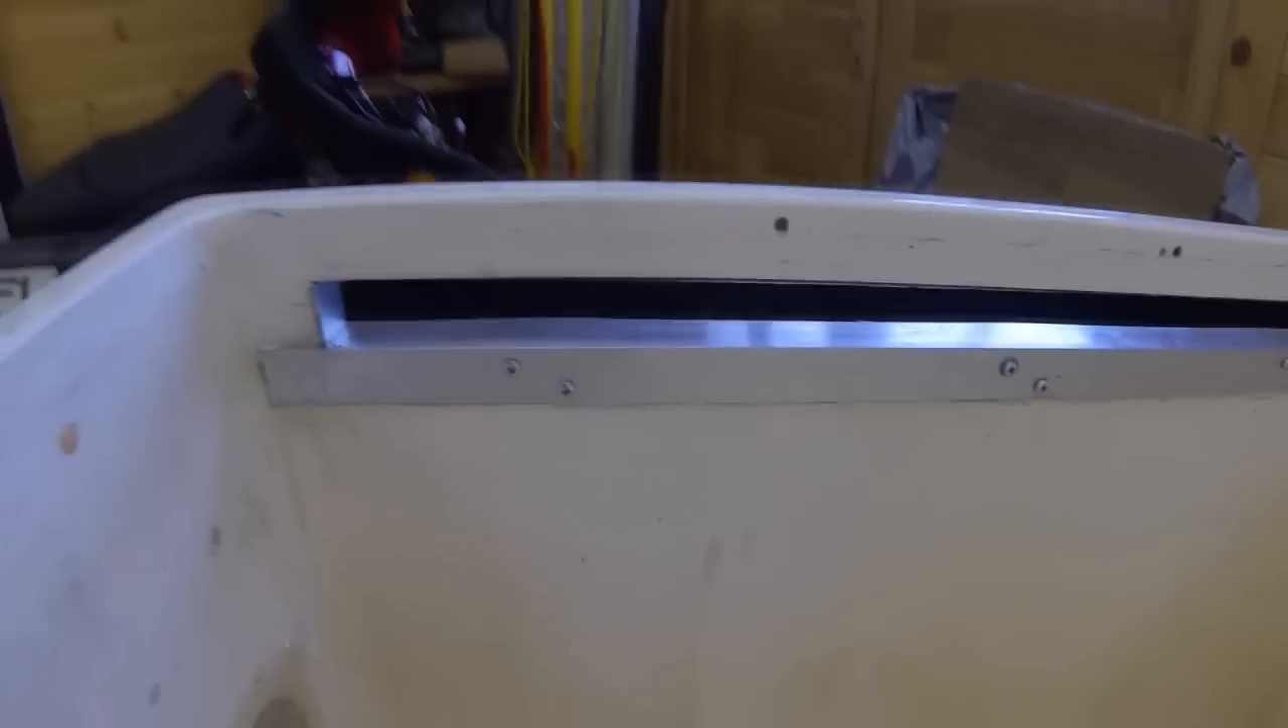And we've still retained the rigidity of the tank by putting an angle bracket along there.